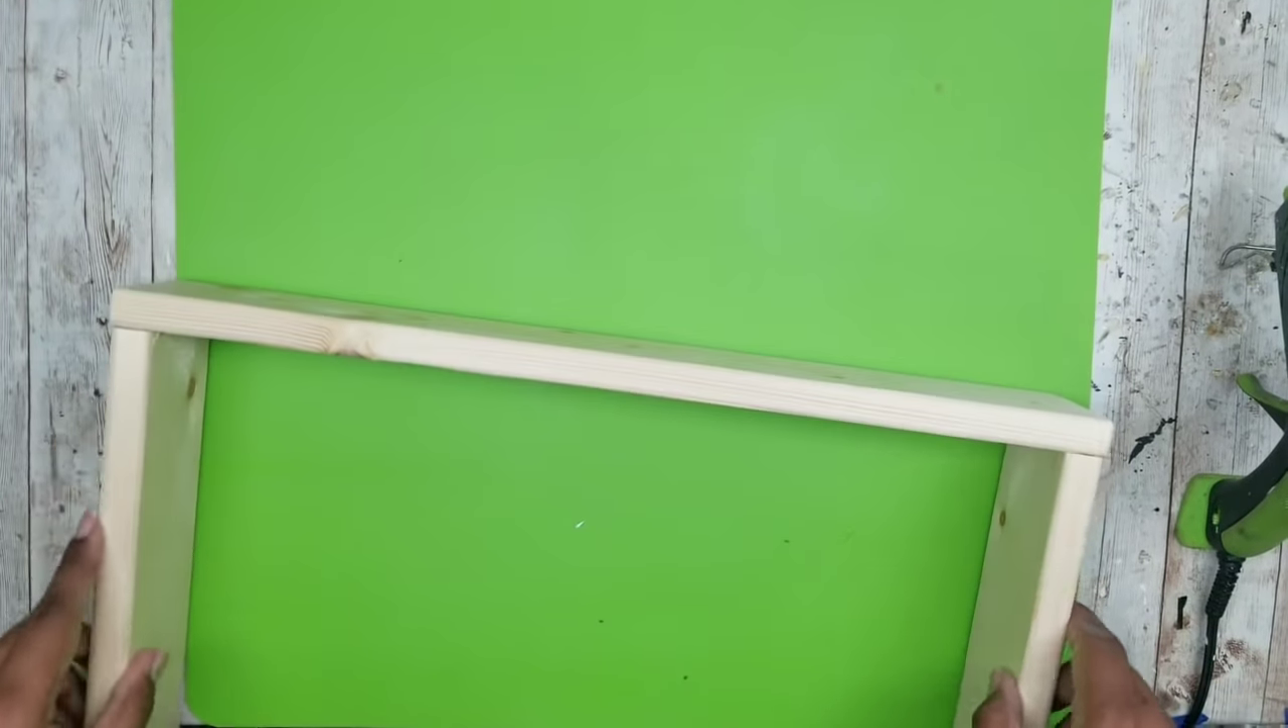So now both of the 12 inch boards are bonded to the 18 inch board.